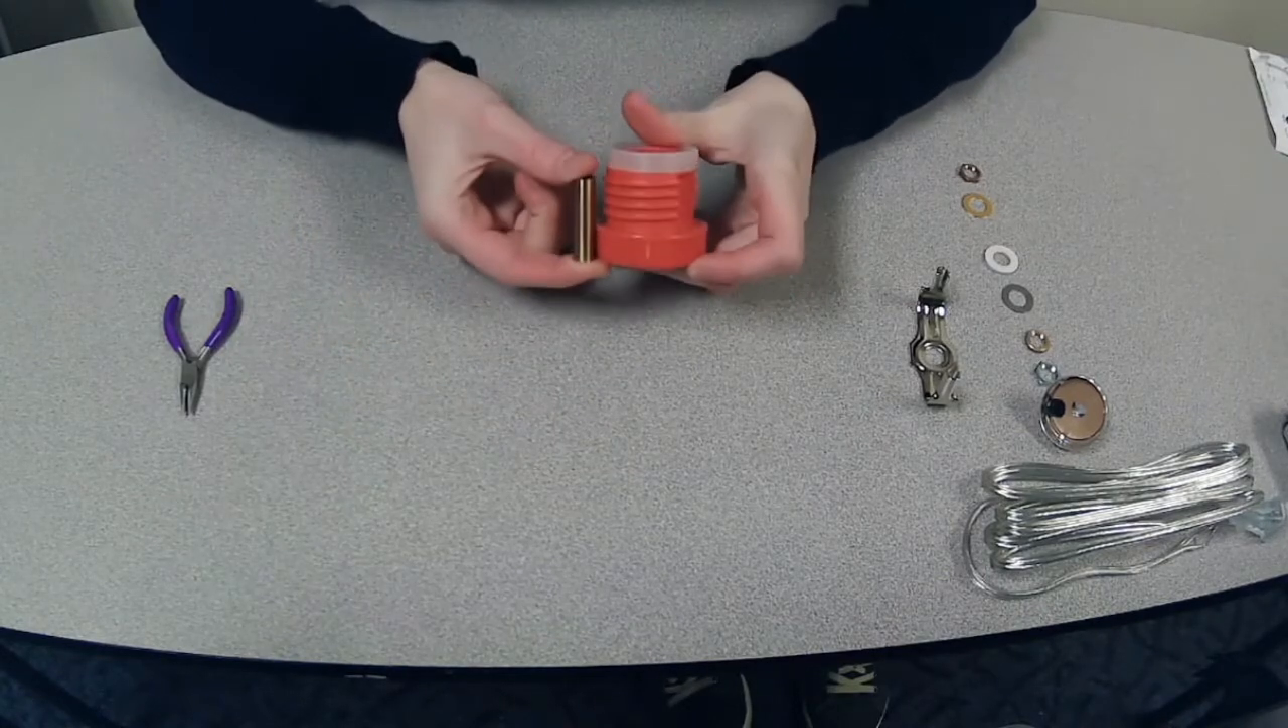But this piece that came with my kit is actually a little bit too short for this thermos lid.